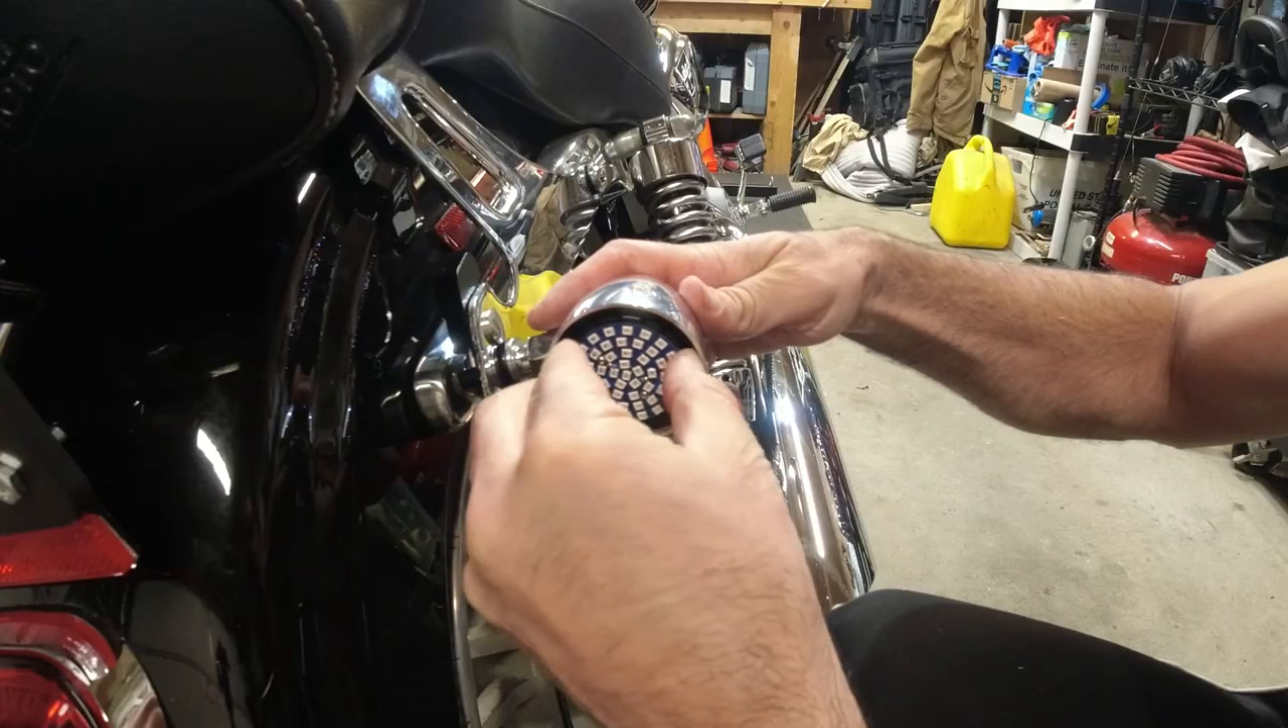I didn't put the smoke covers on yet.